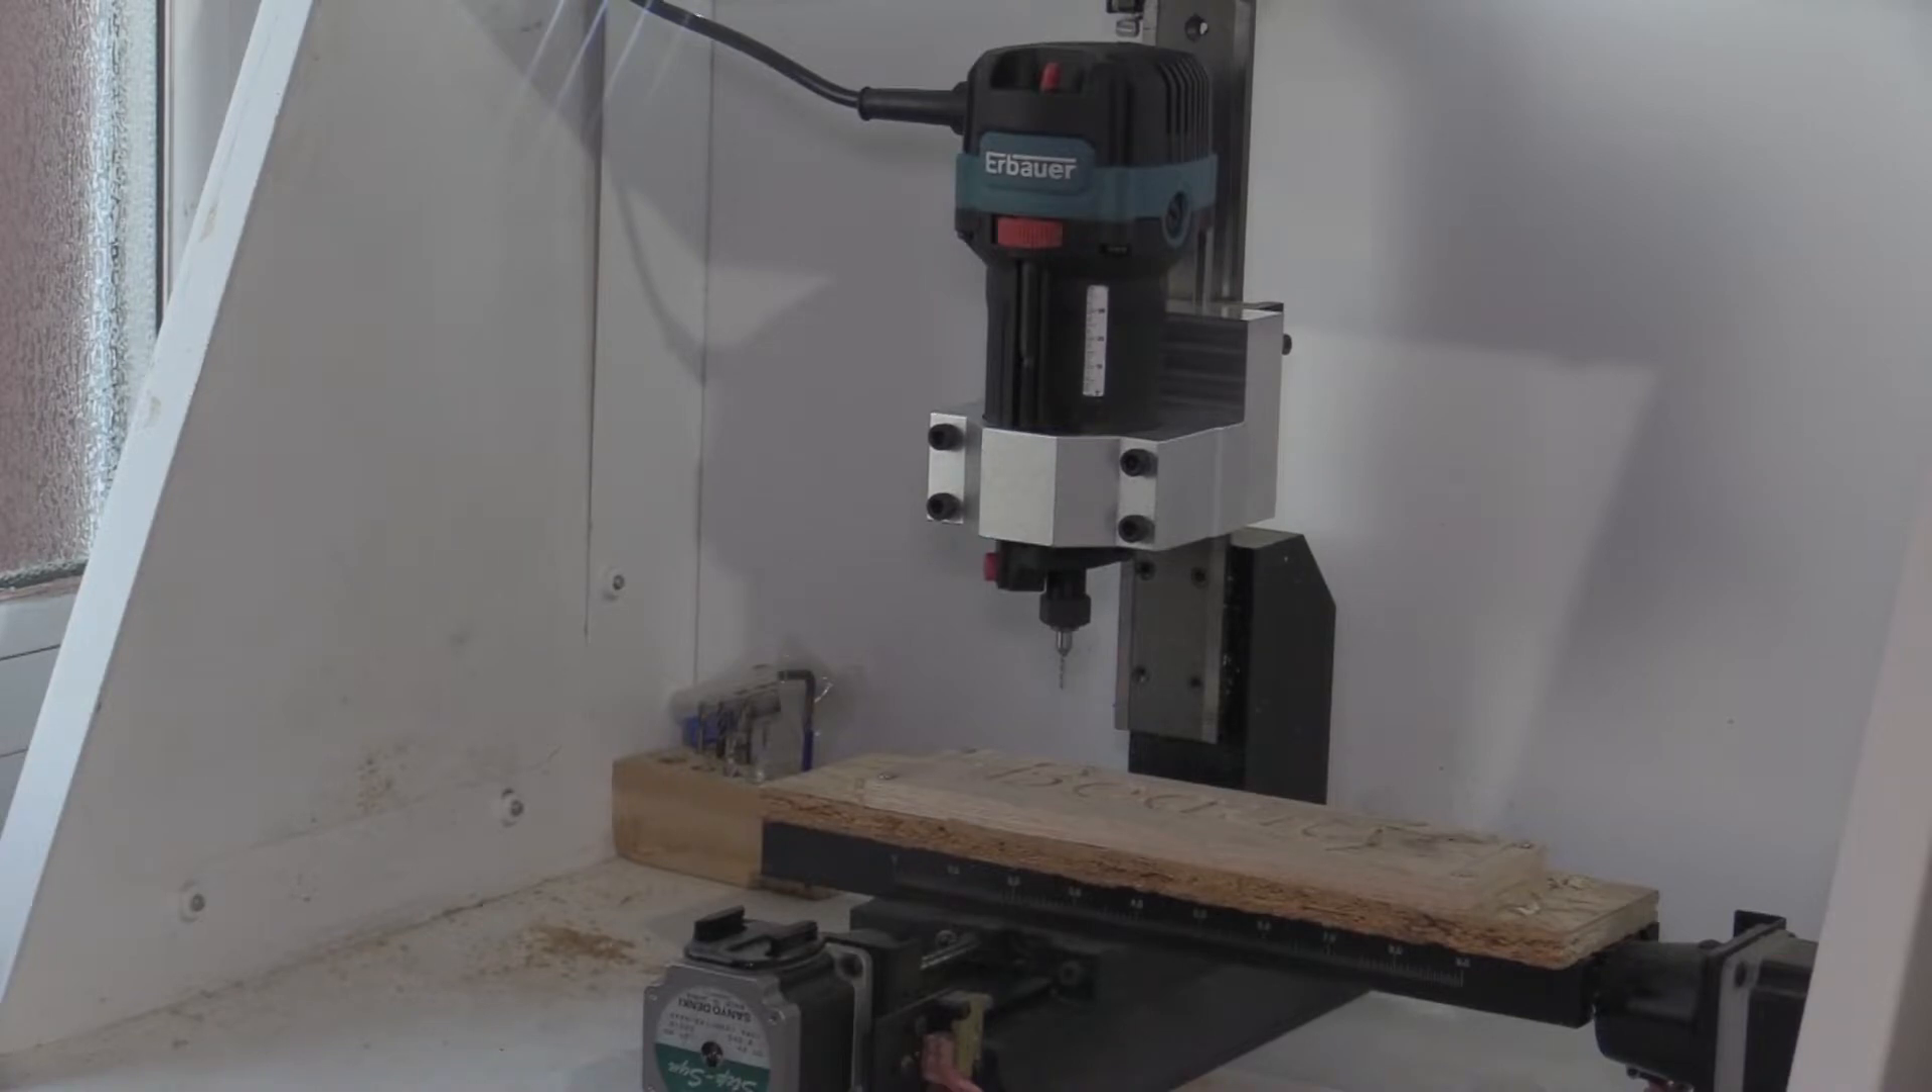Okay so the router is now fixed to the machine. I've got that cable routed somewhere where I'm happy.